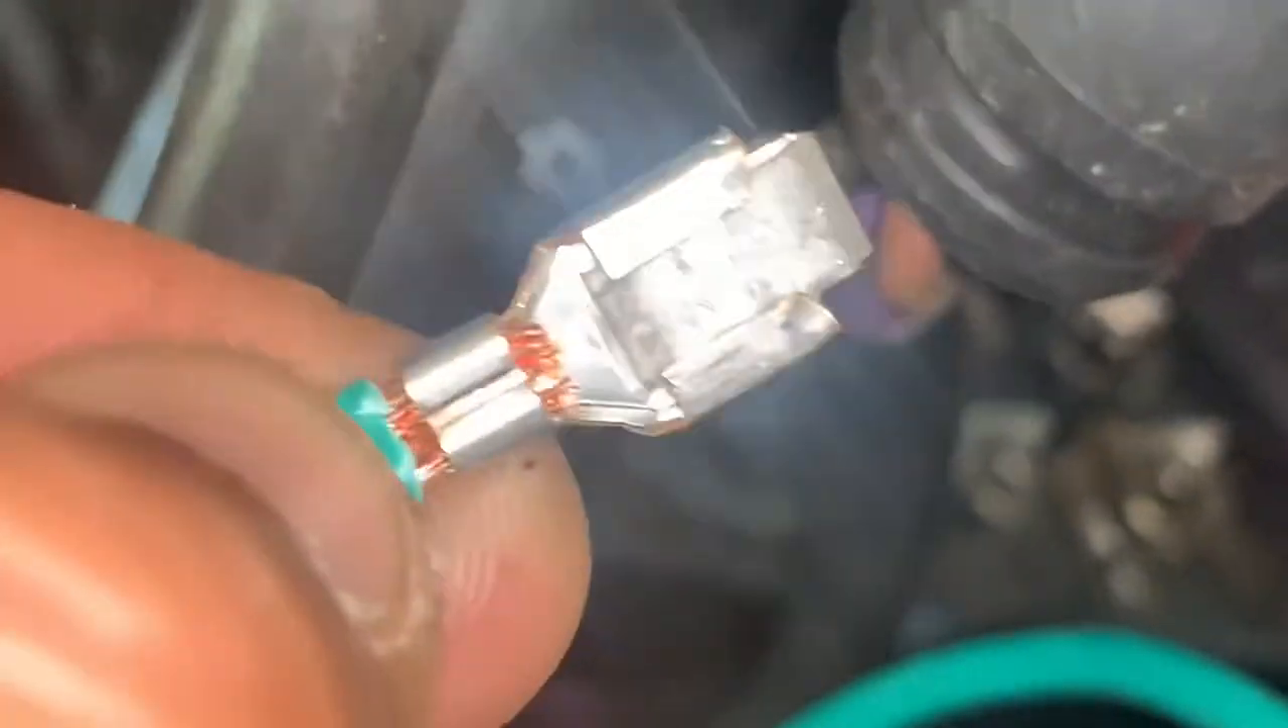All right so i've got the new connector onto here.